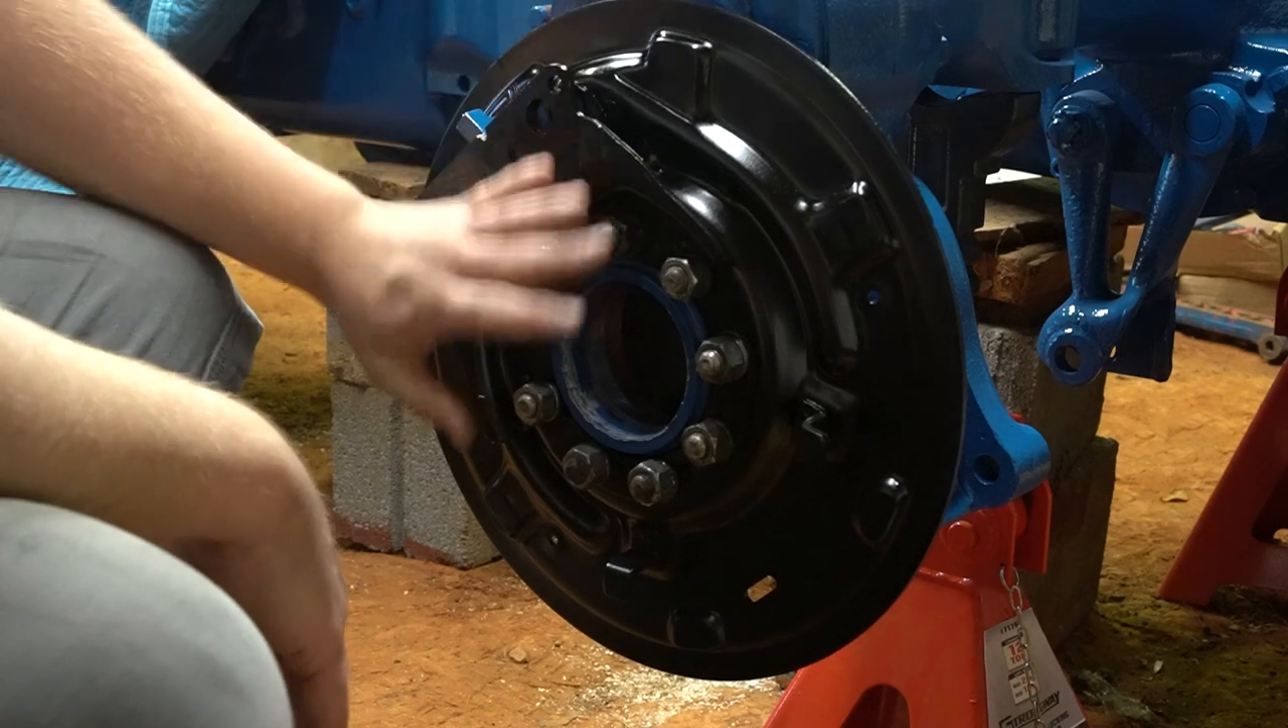At the moment I do not have the axle in here because I'm in the process of restoring this tractor.